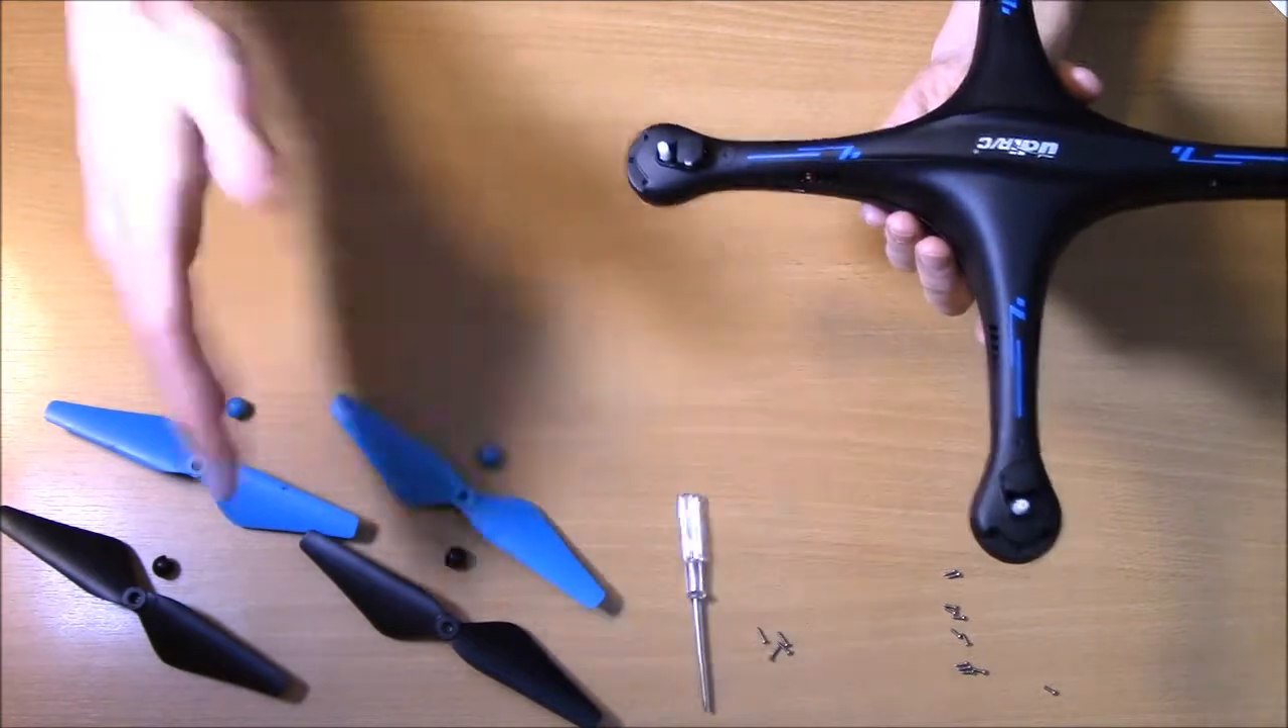All right, so I got all the propellers off and you're going to want to keep them separate.